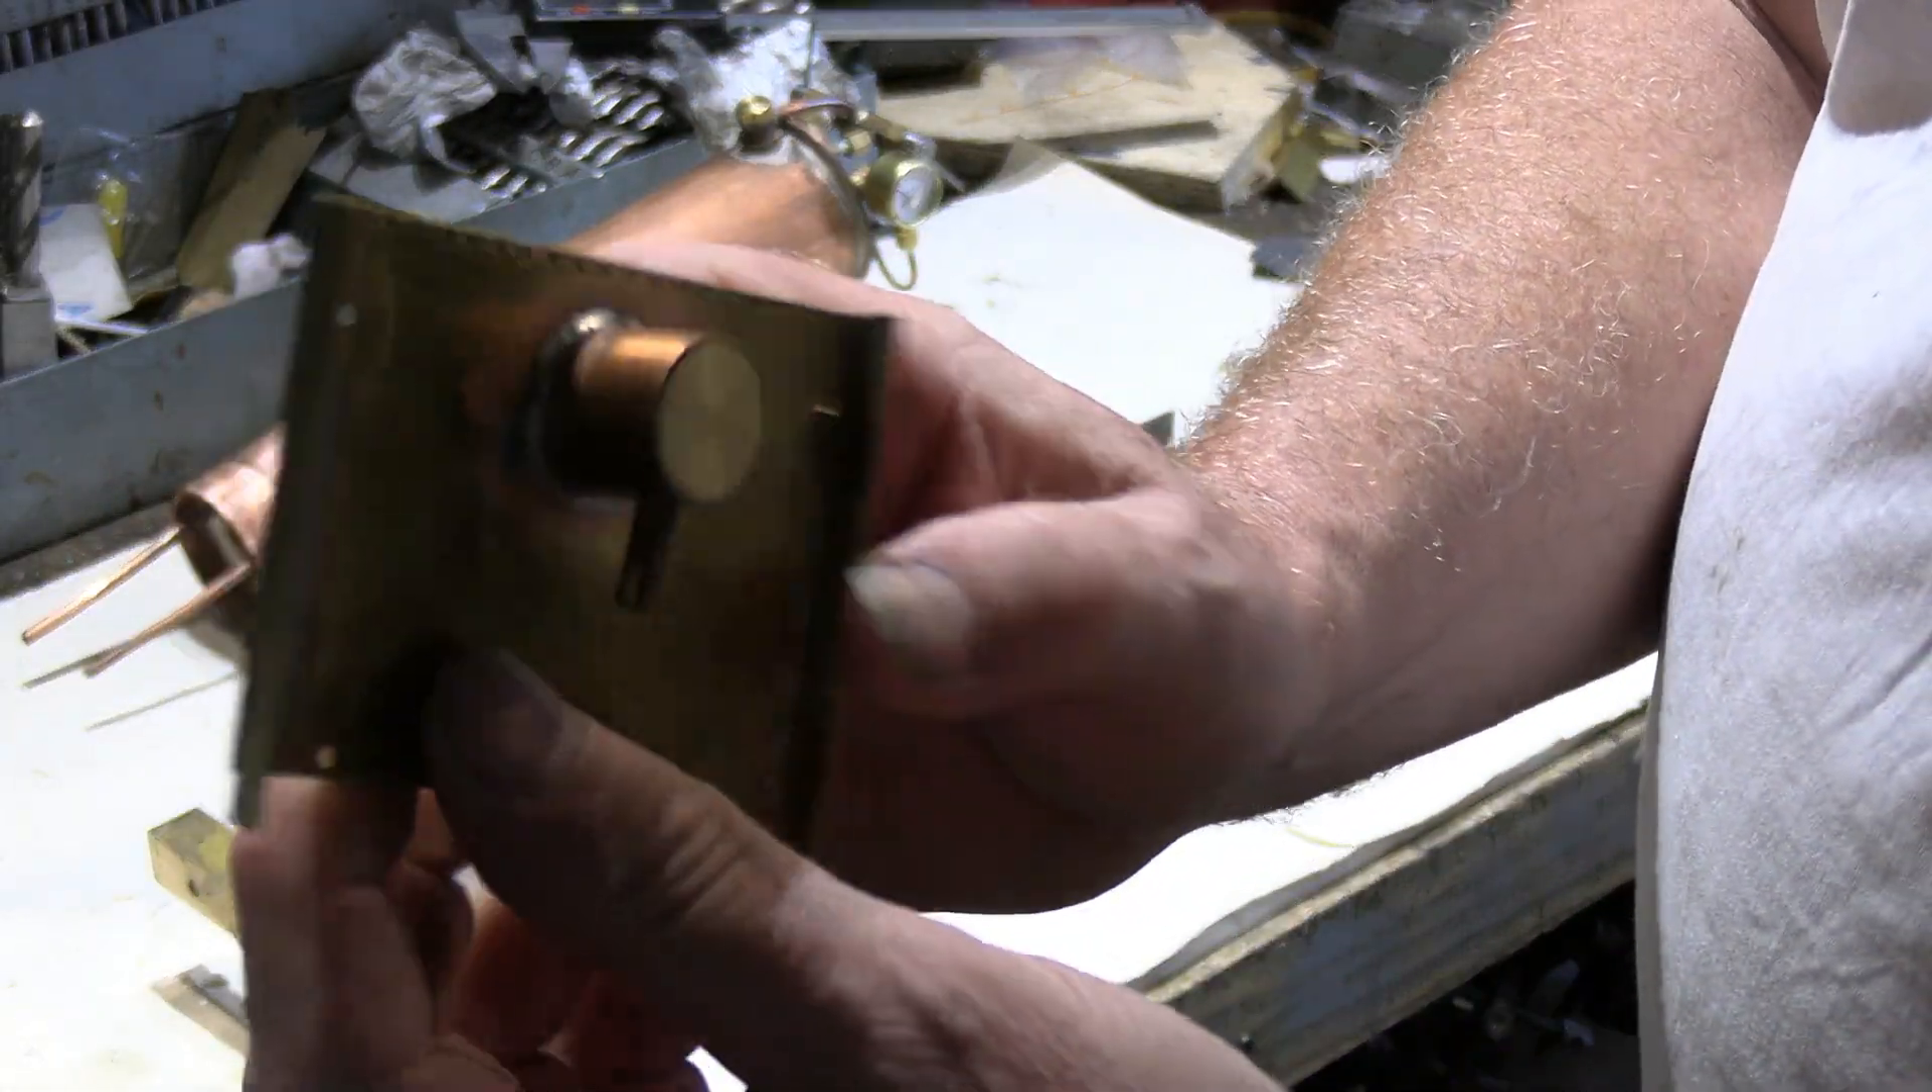That's the rear plate and I've put a sump a little sump fixed on here.